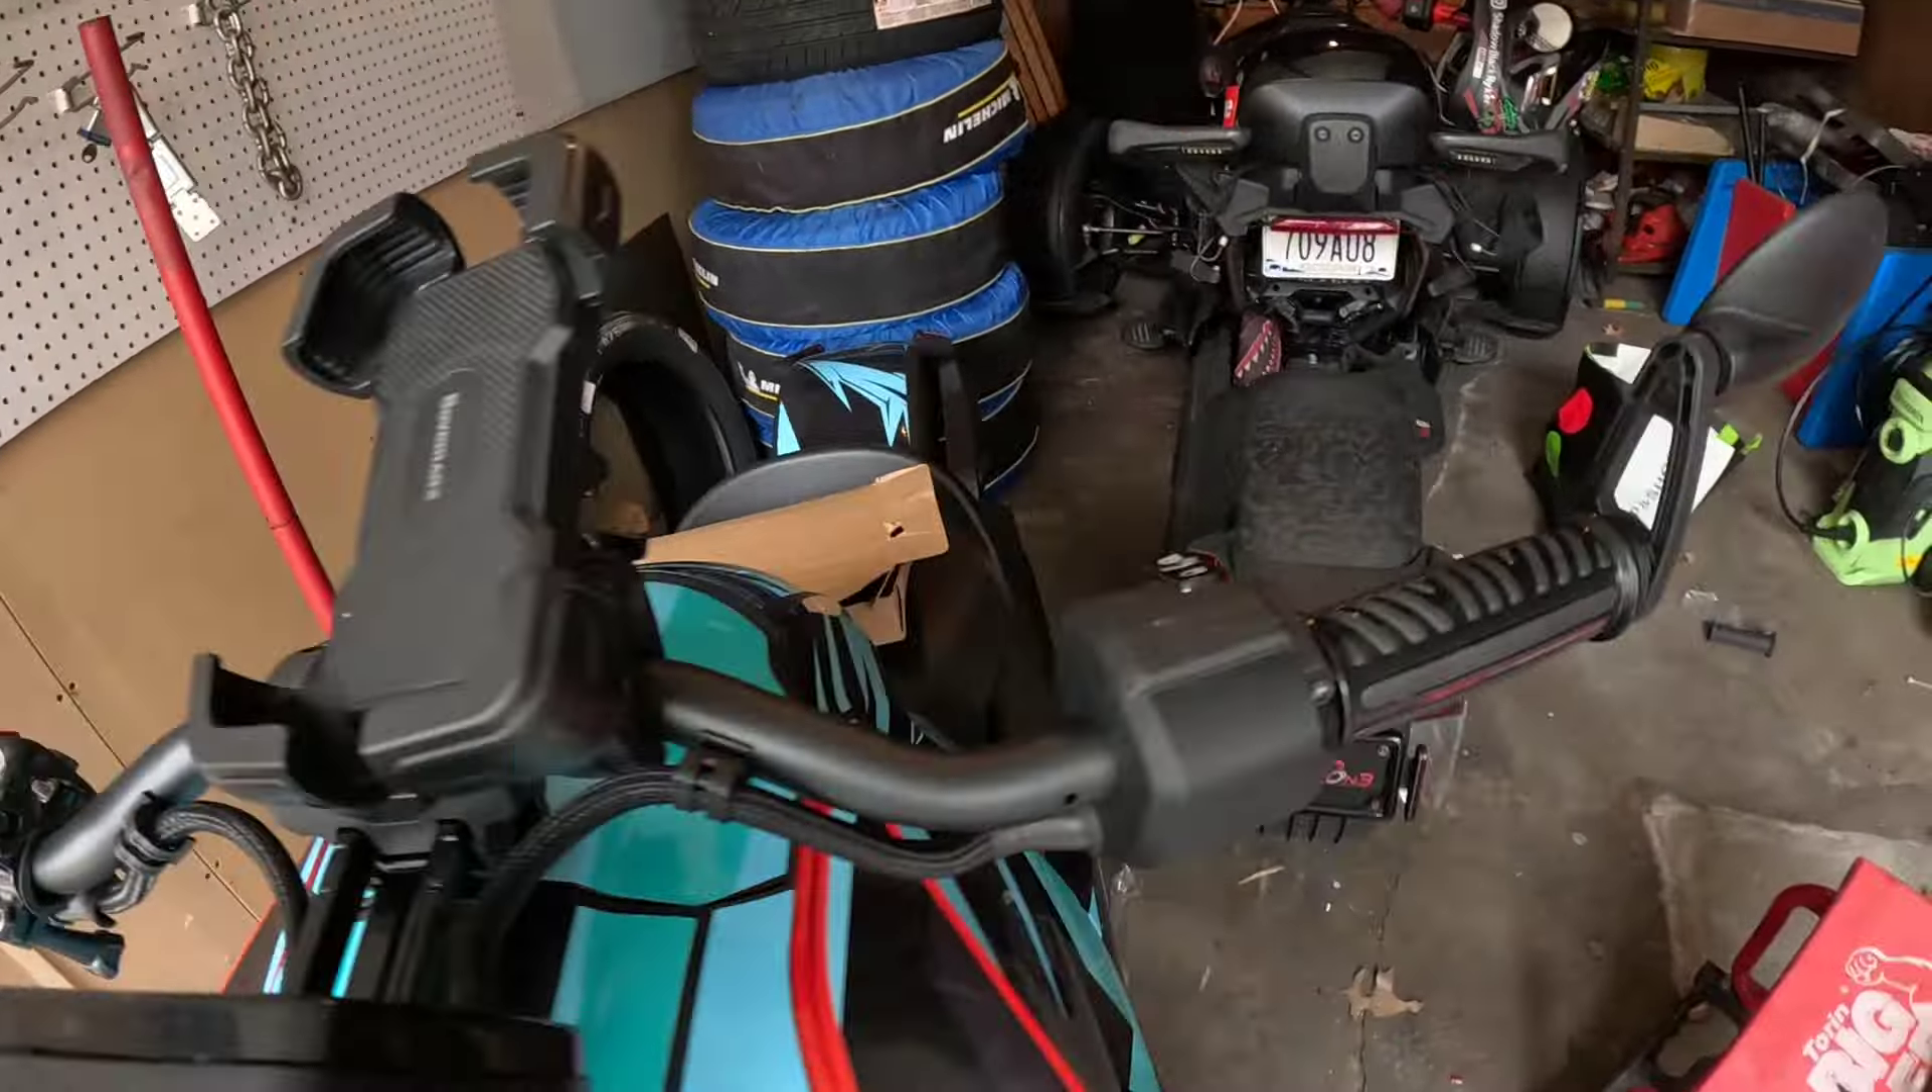And, there's your hand grips. Black combat hand grips installed.